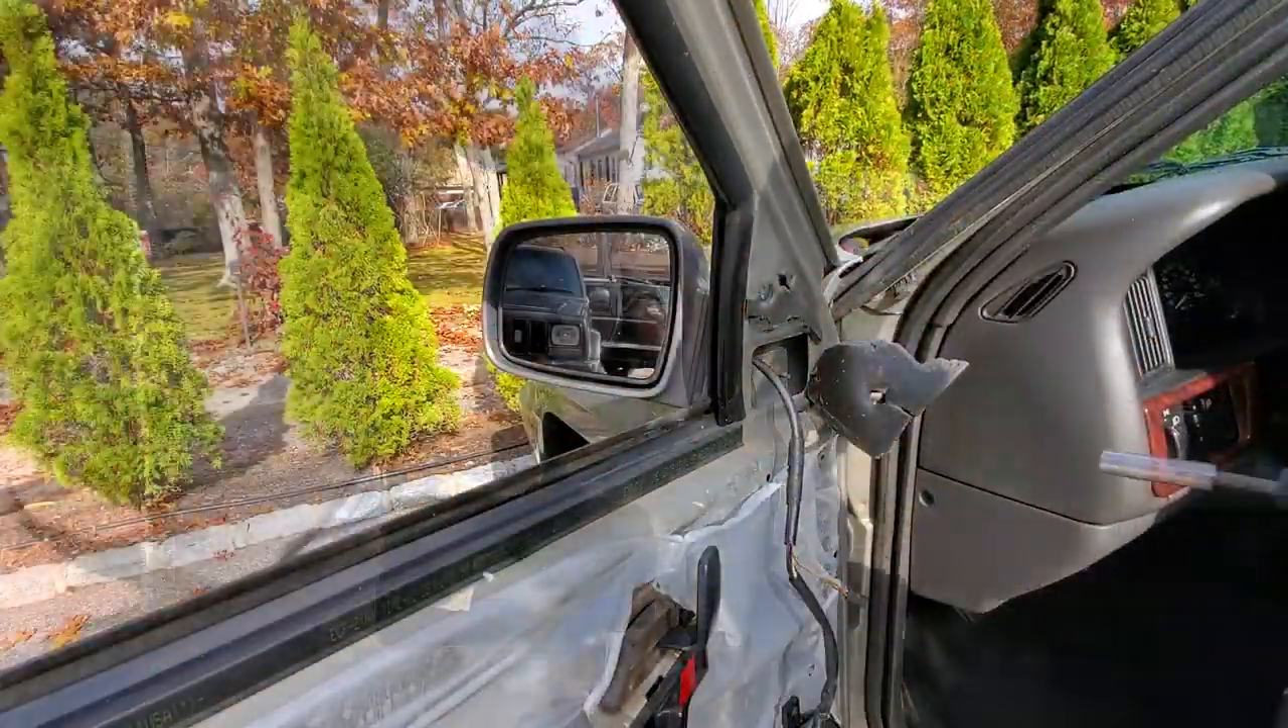There we go panel is off and now I got my wire exposed.